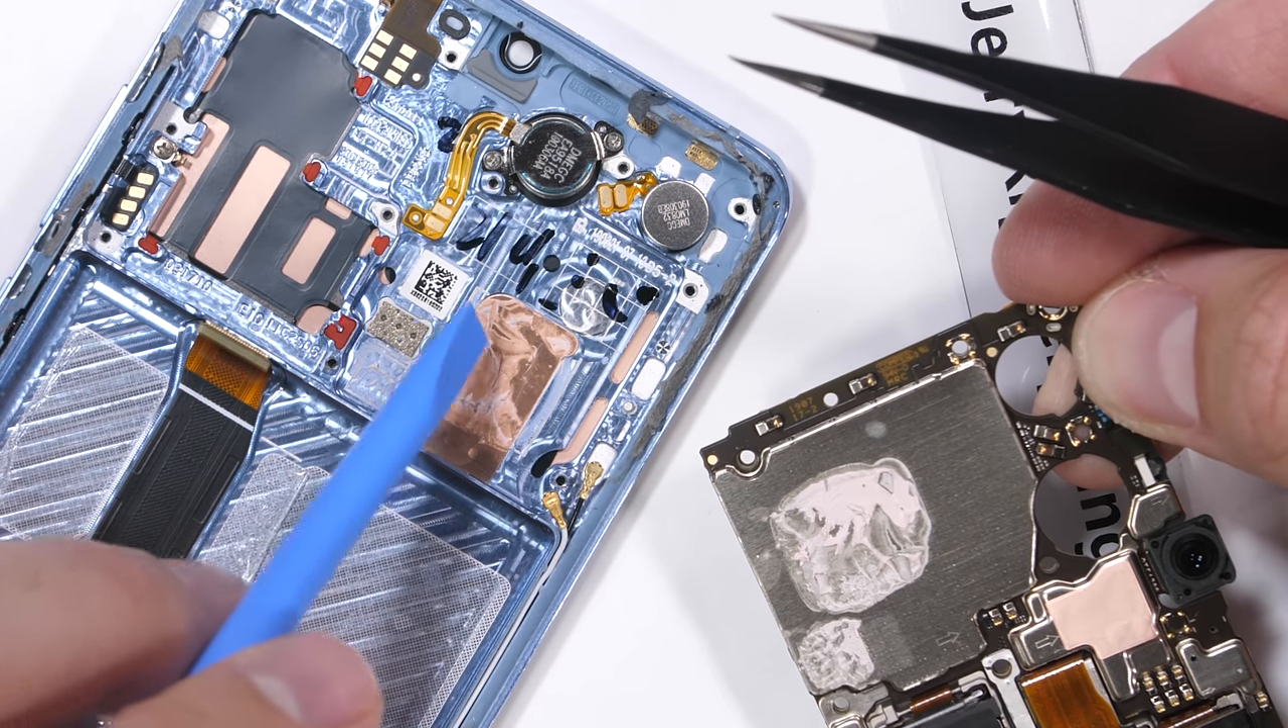With the motherboard out of the frame, we immediately see two circular vibrators, and a lot of thermal paste over the top of a rectangular copper inlay.